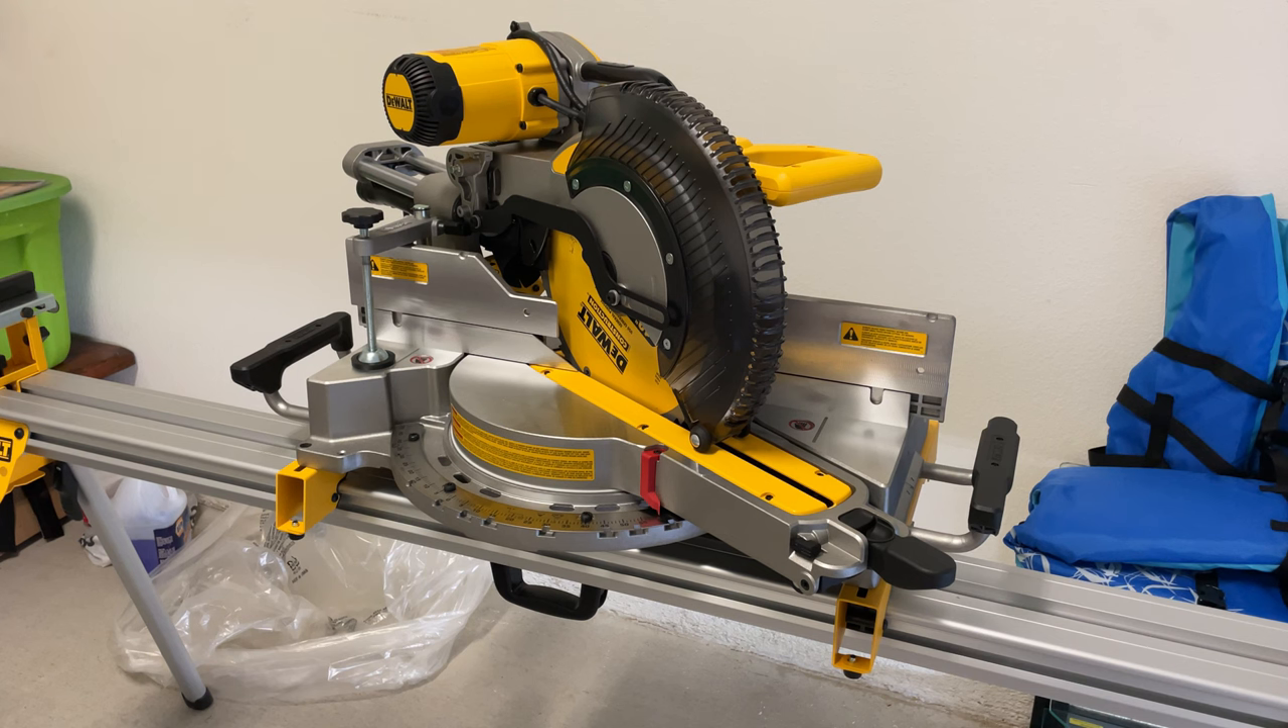Alright, so I have my miter saw now on the mounting brackets.